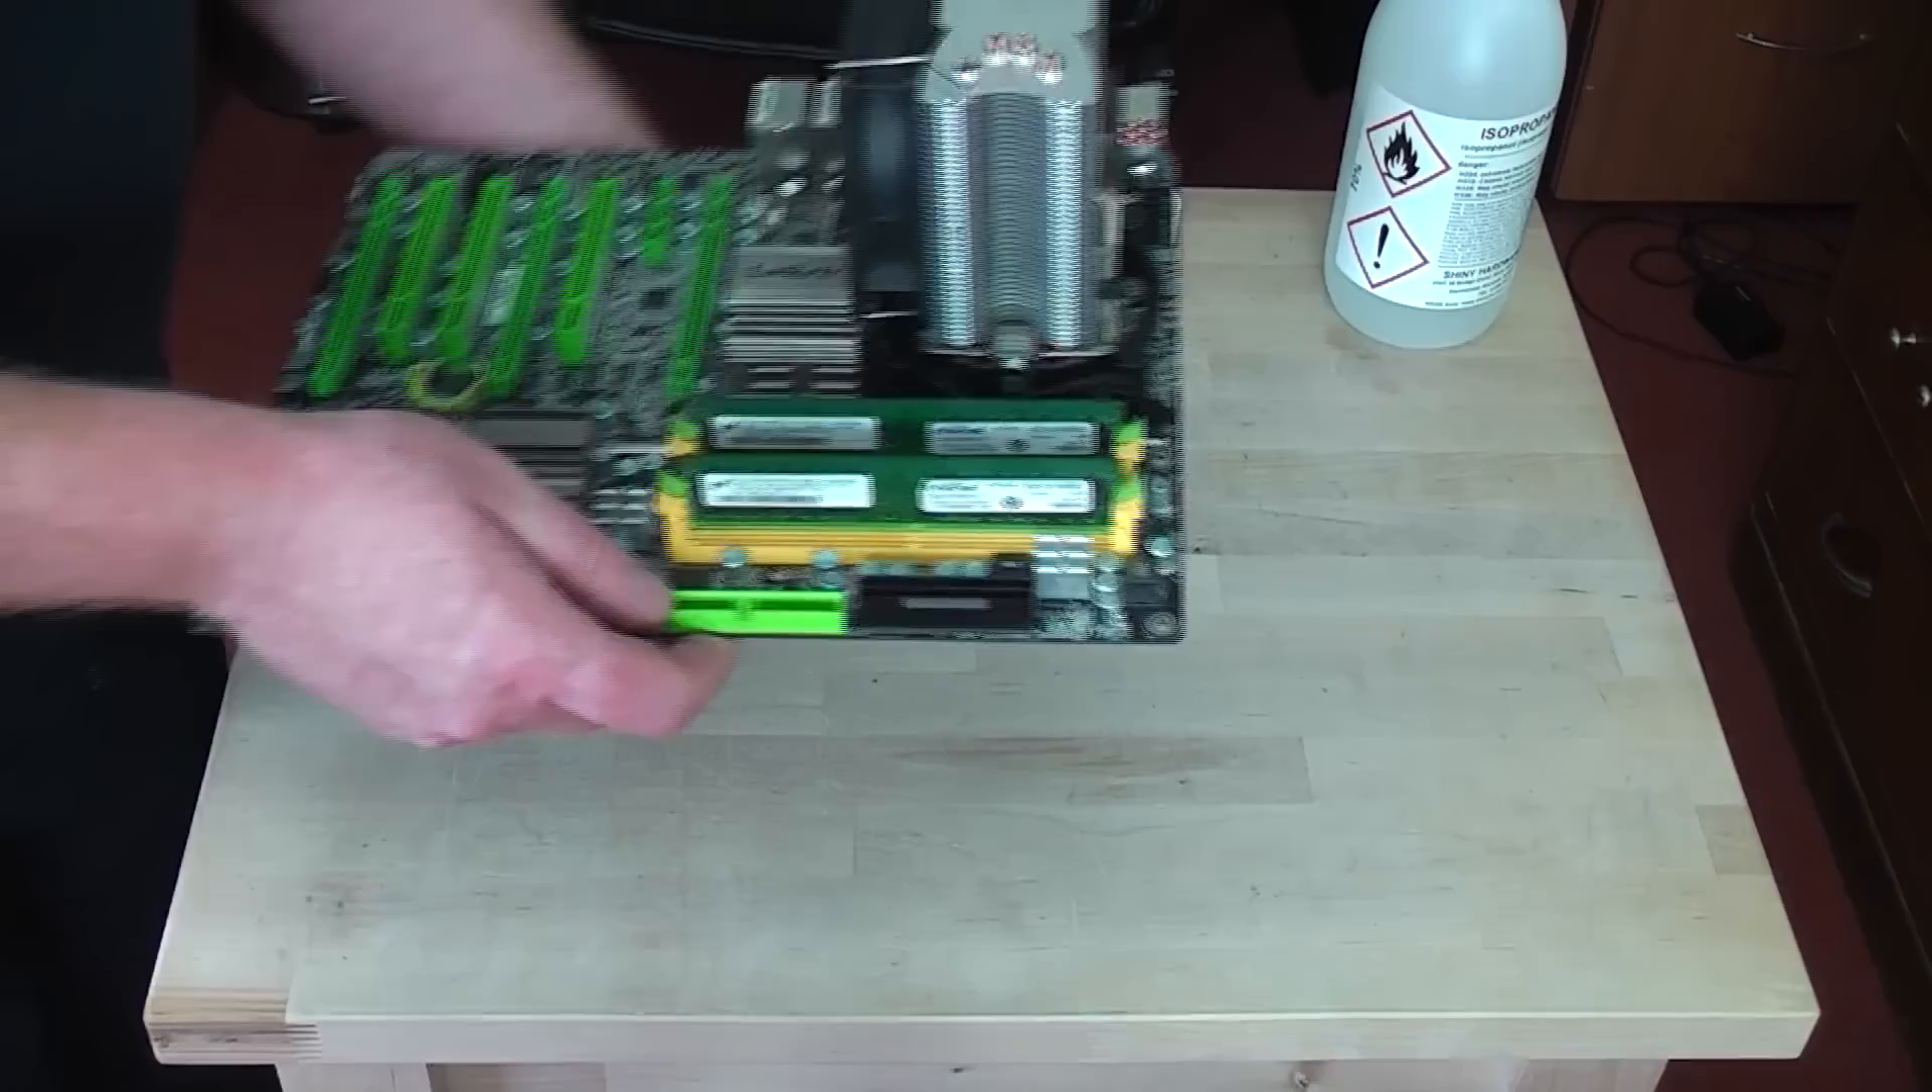Mamy pamięci, słuchajcie, zamontowane, jak widzicie, mamy zamontowany kuler.